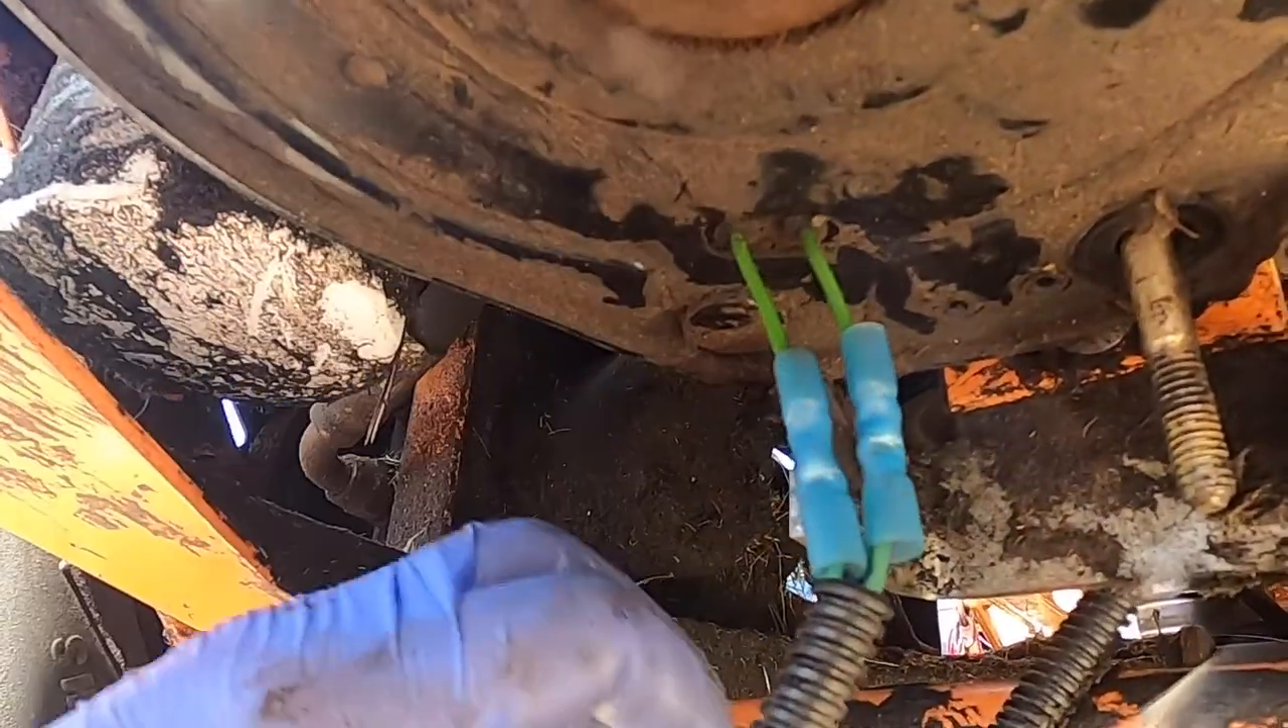All right, so we got the heat shrink tubing on Just have to put some heat to it.